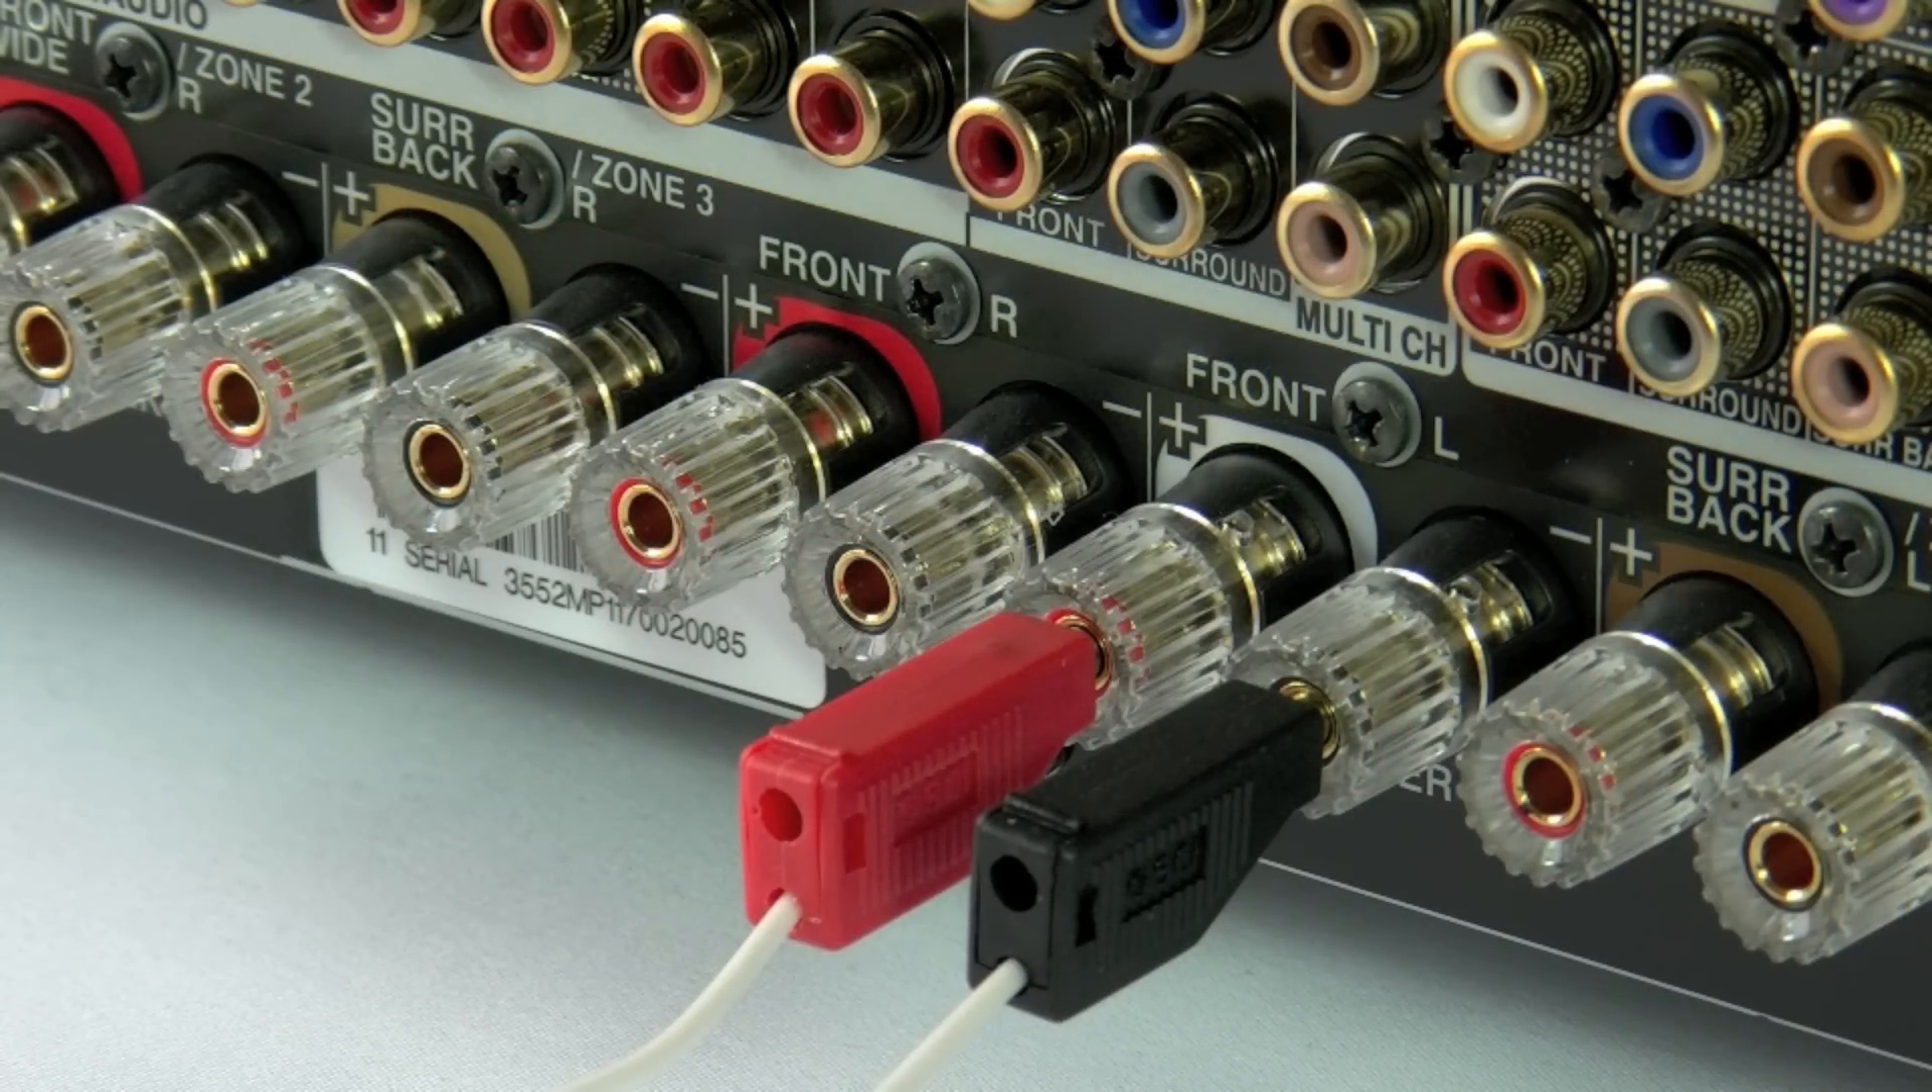Right, the first thing we need to do is actually plug the speaker cables into the main left and right posts. There we go, that's the left done.